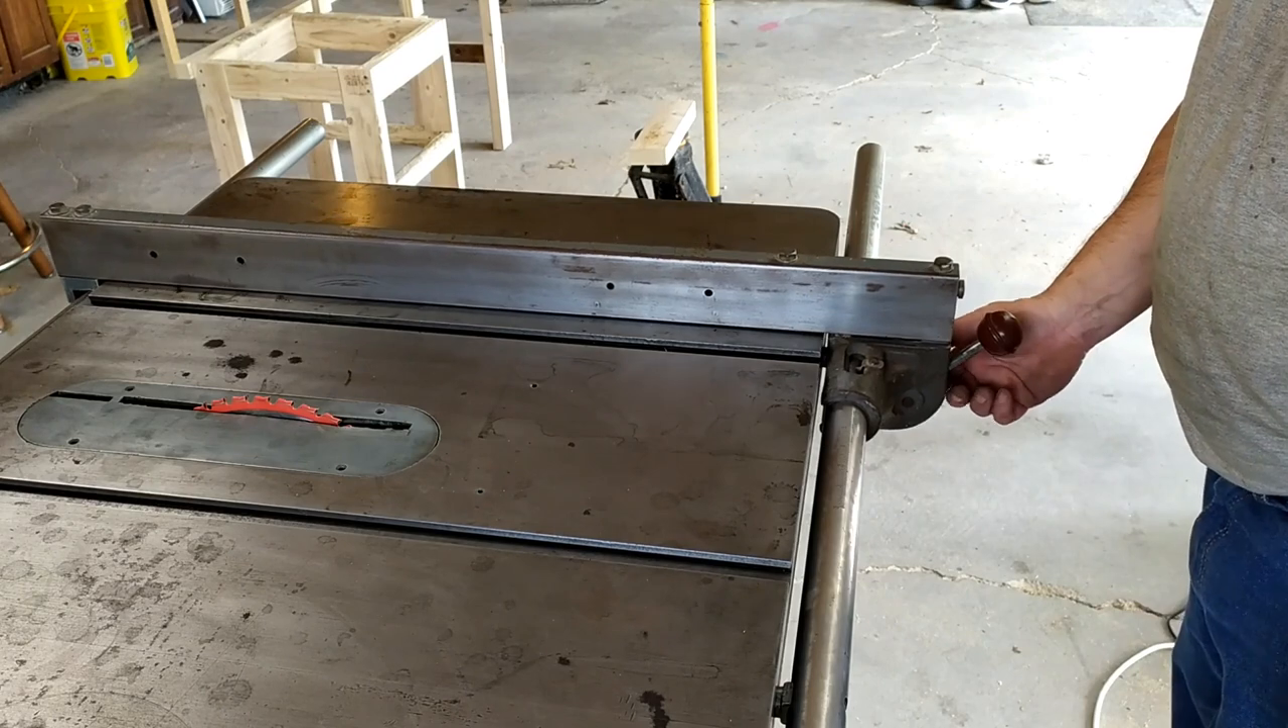Here's the fence installed.